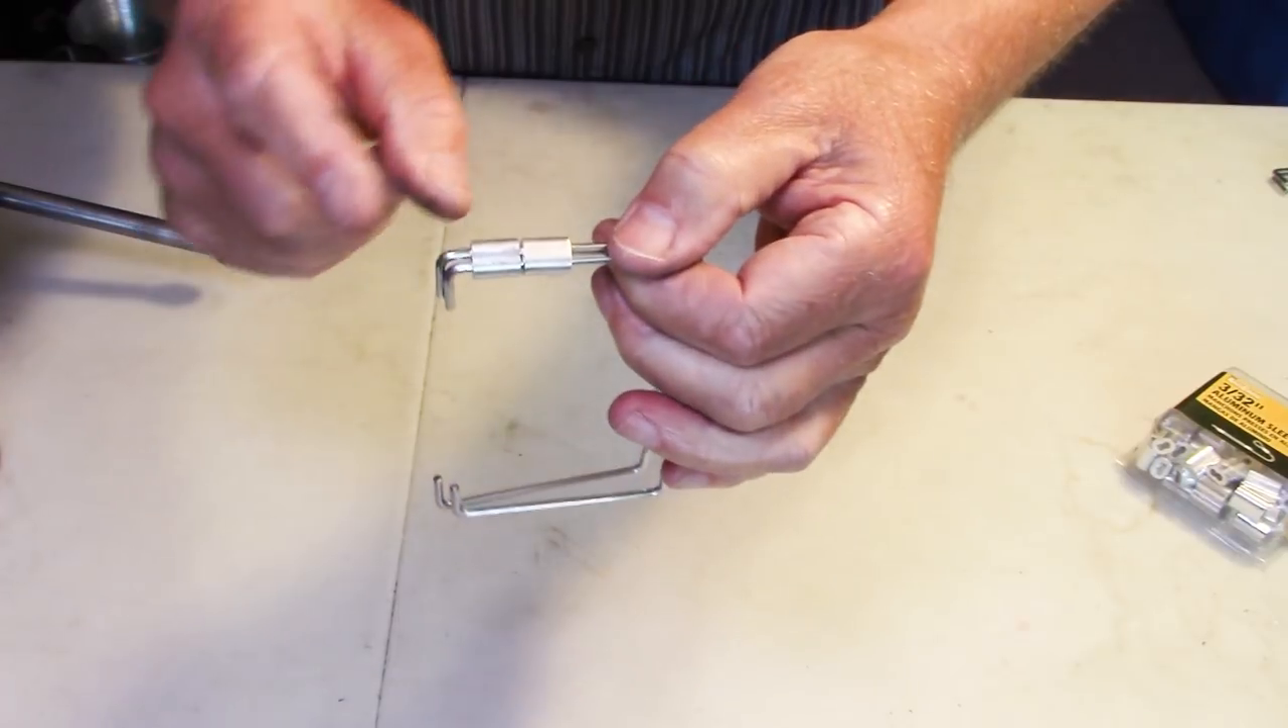All right so what i have done is i've taken the liberty of sliding the two aluminum sleeves onto one side of the pot stand.